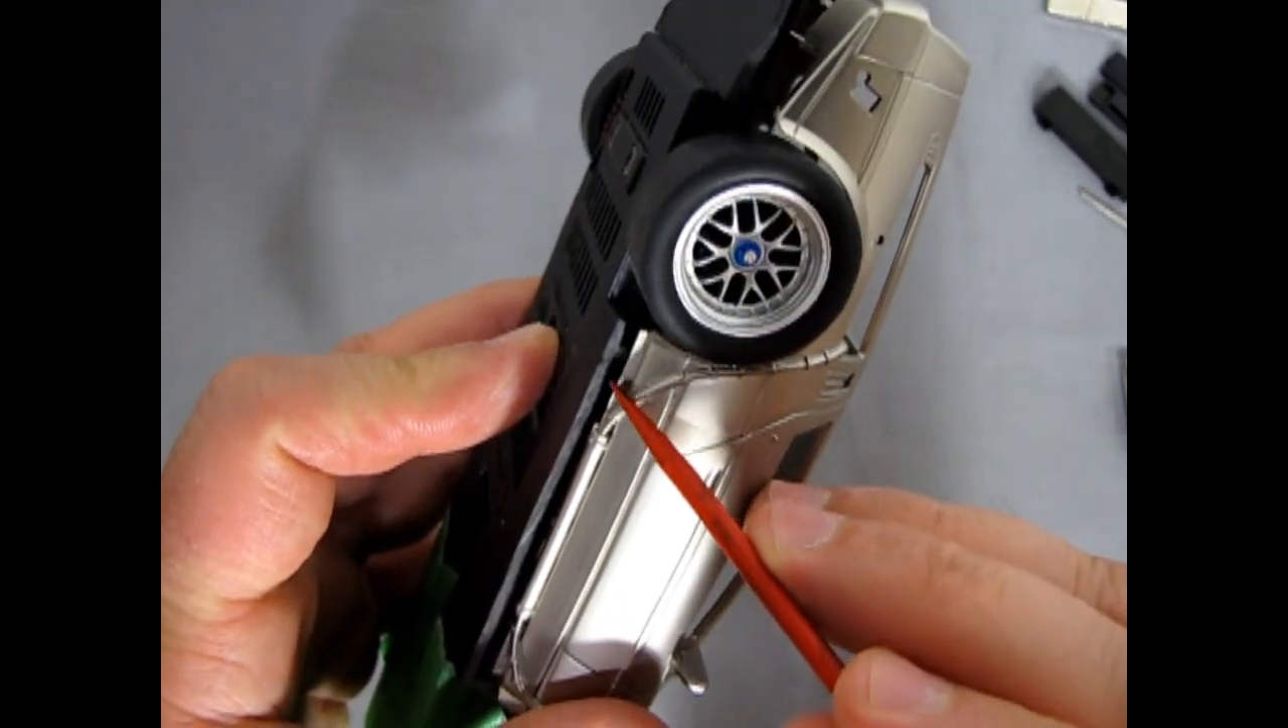The gap up here is really tight like I've got it hitting right on the body or the body hitting right on the tires I should say and I still have this little bit of a gap in here along the bottom.